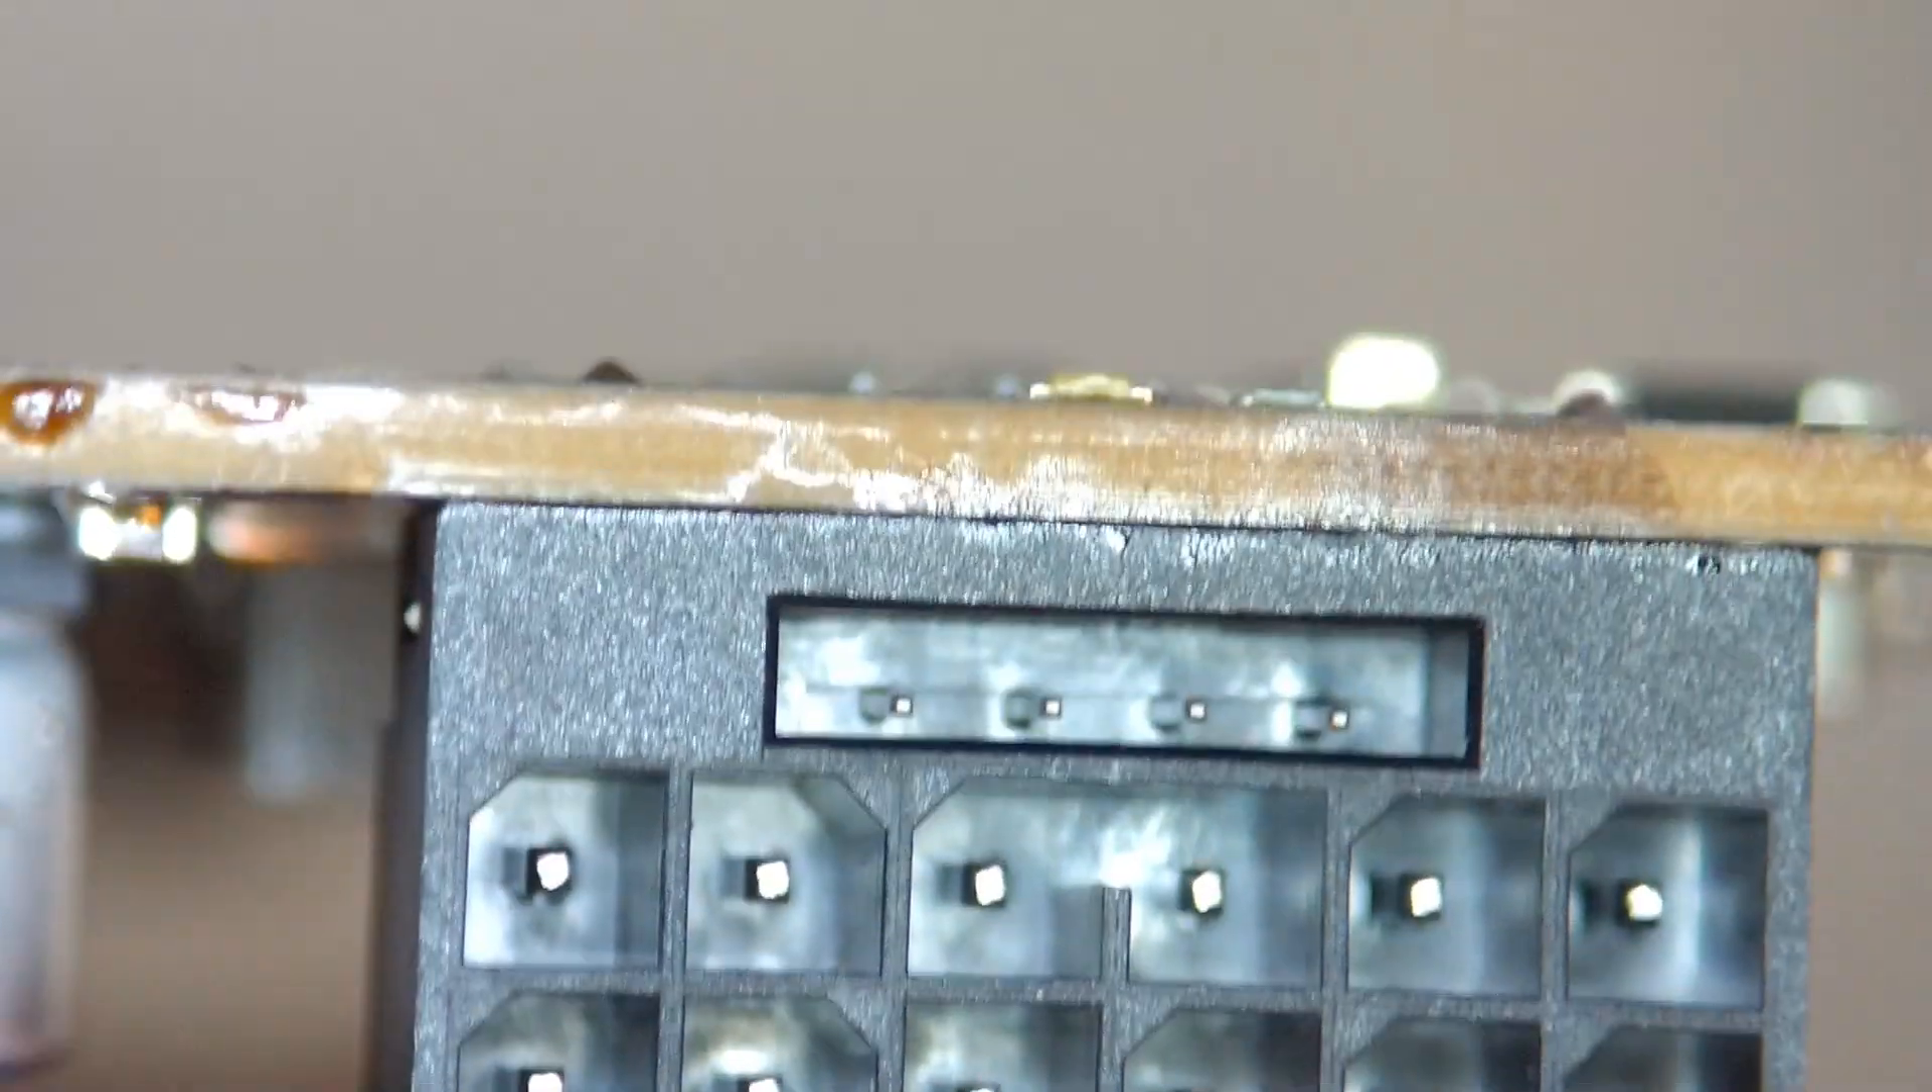No damage to the port. And the port is sitting flush with the board.